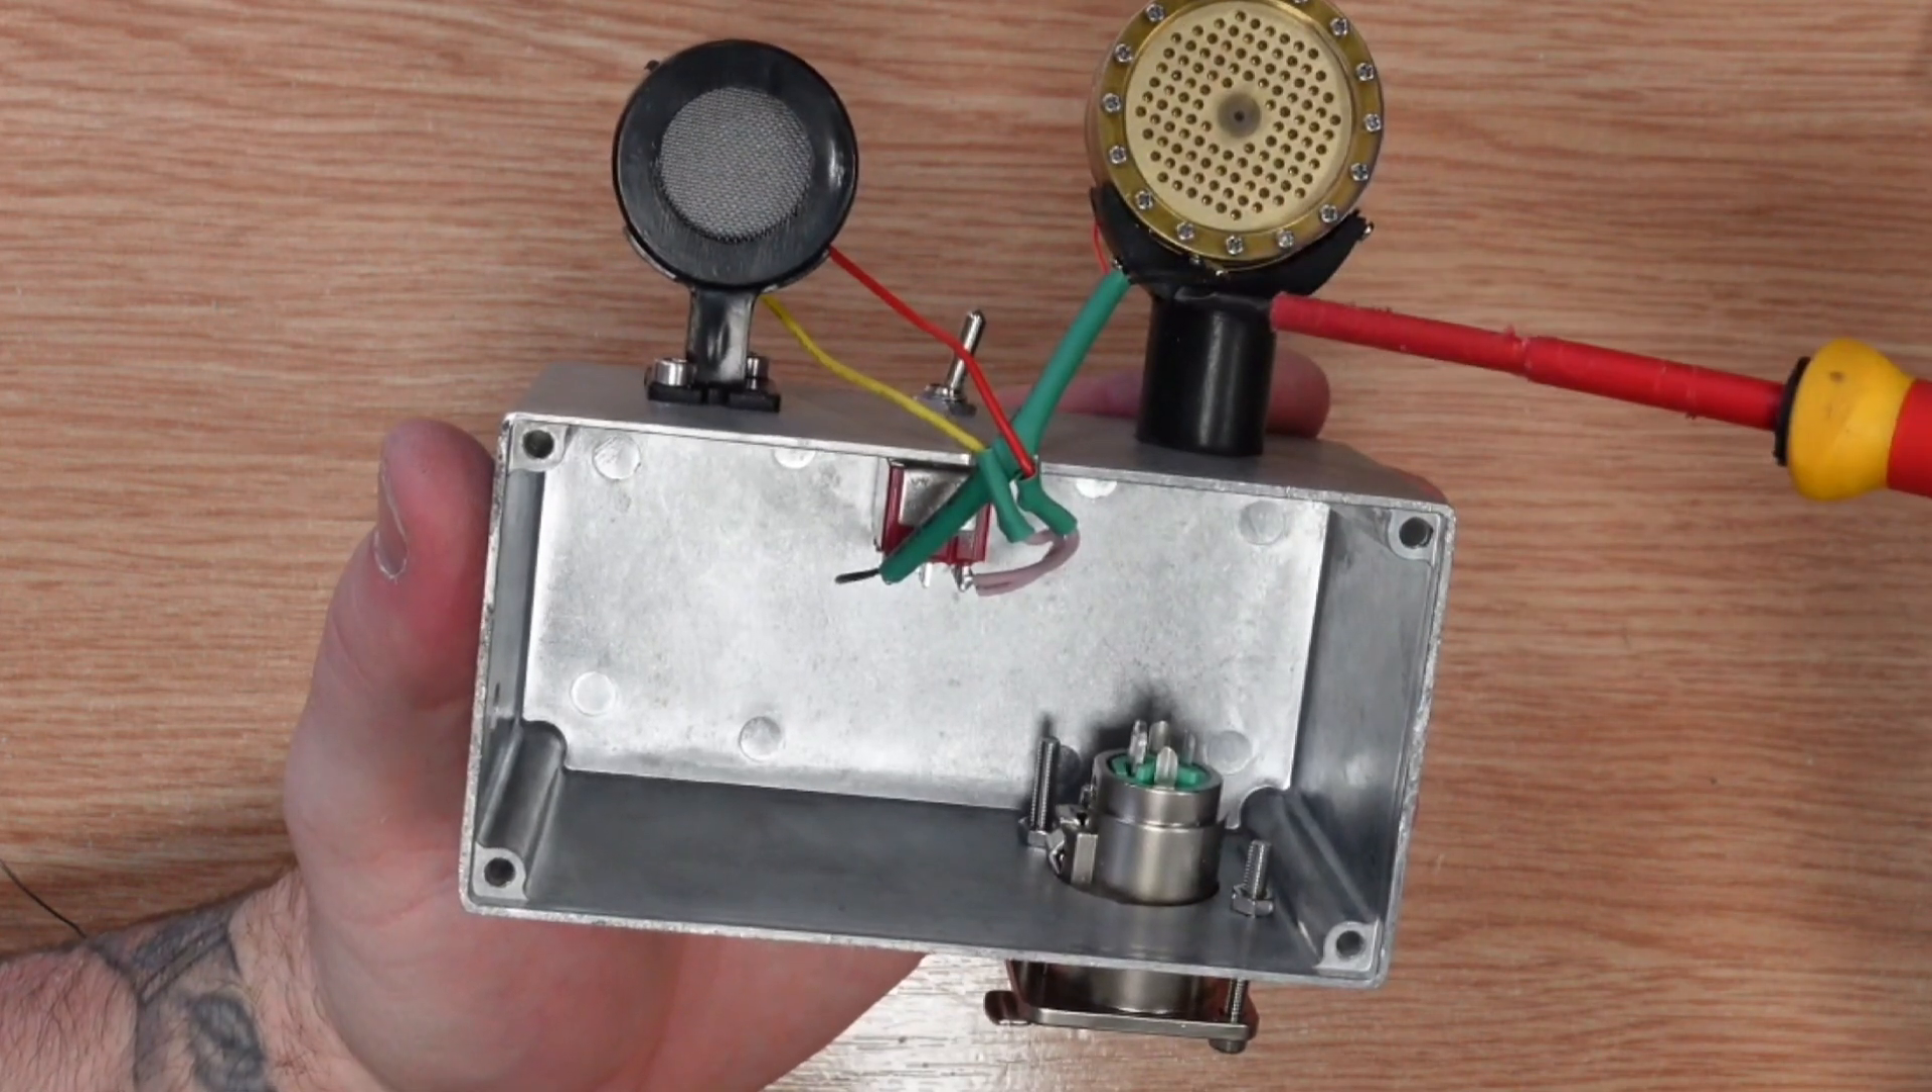Here we have both capsules wired in.